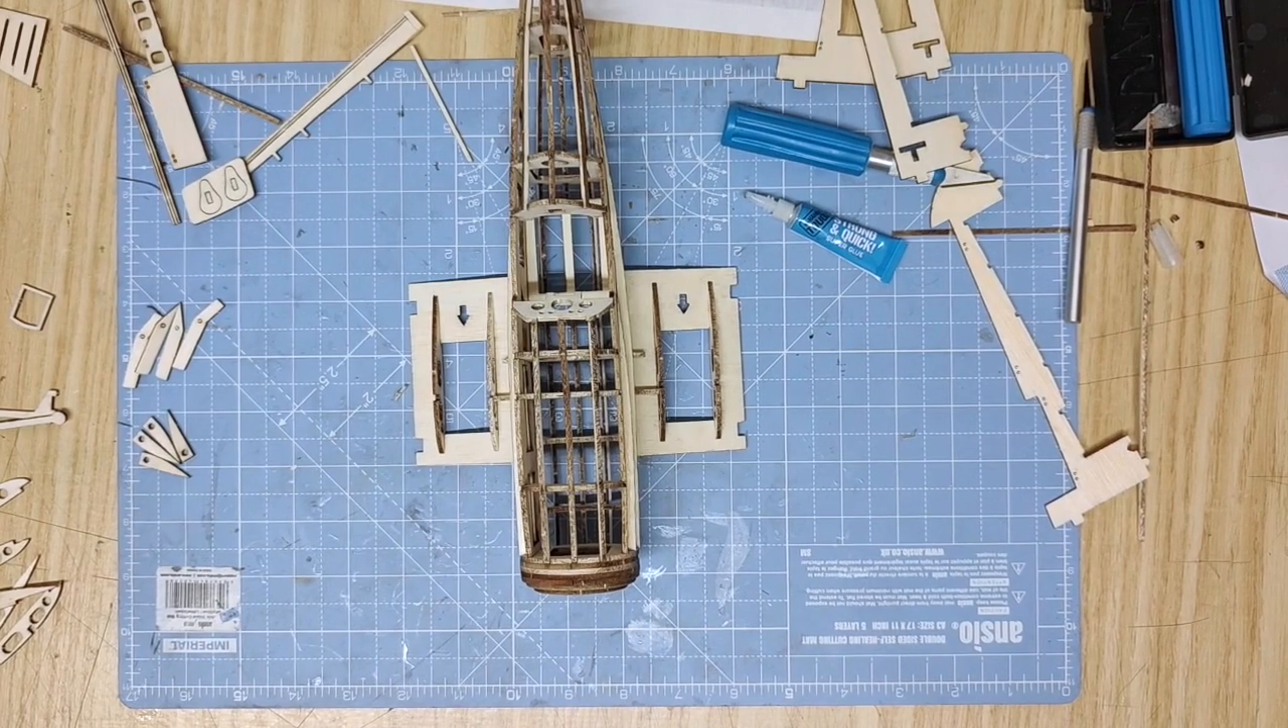There you are and that is both wing stubs fitted and now we'll start building the wing sections.